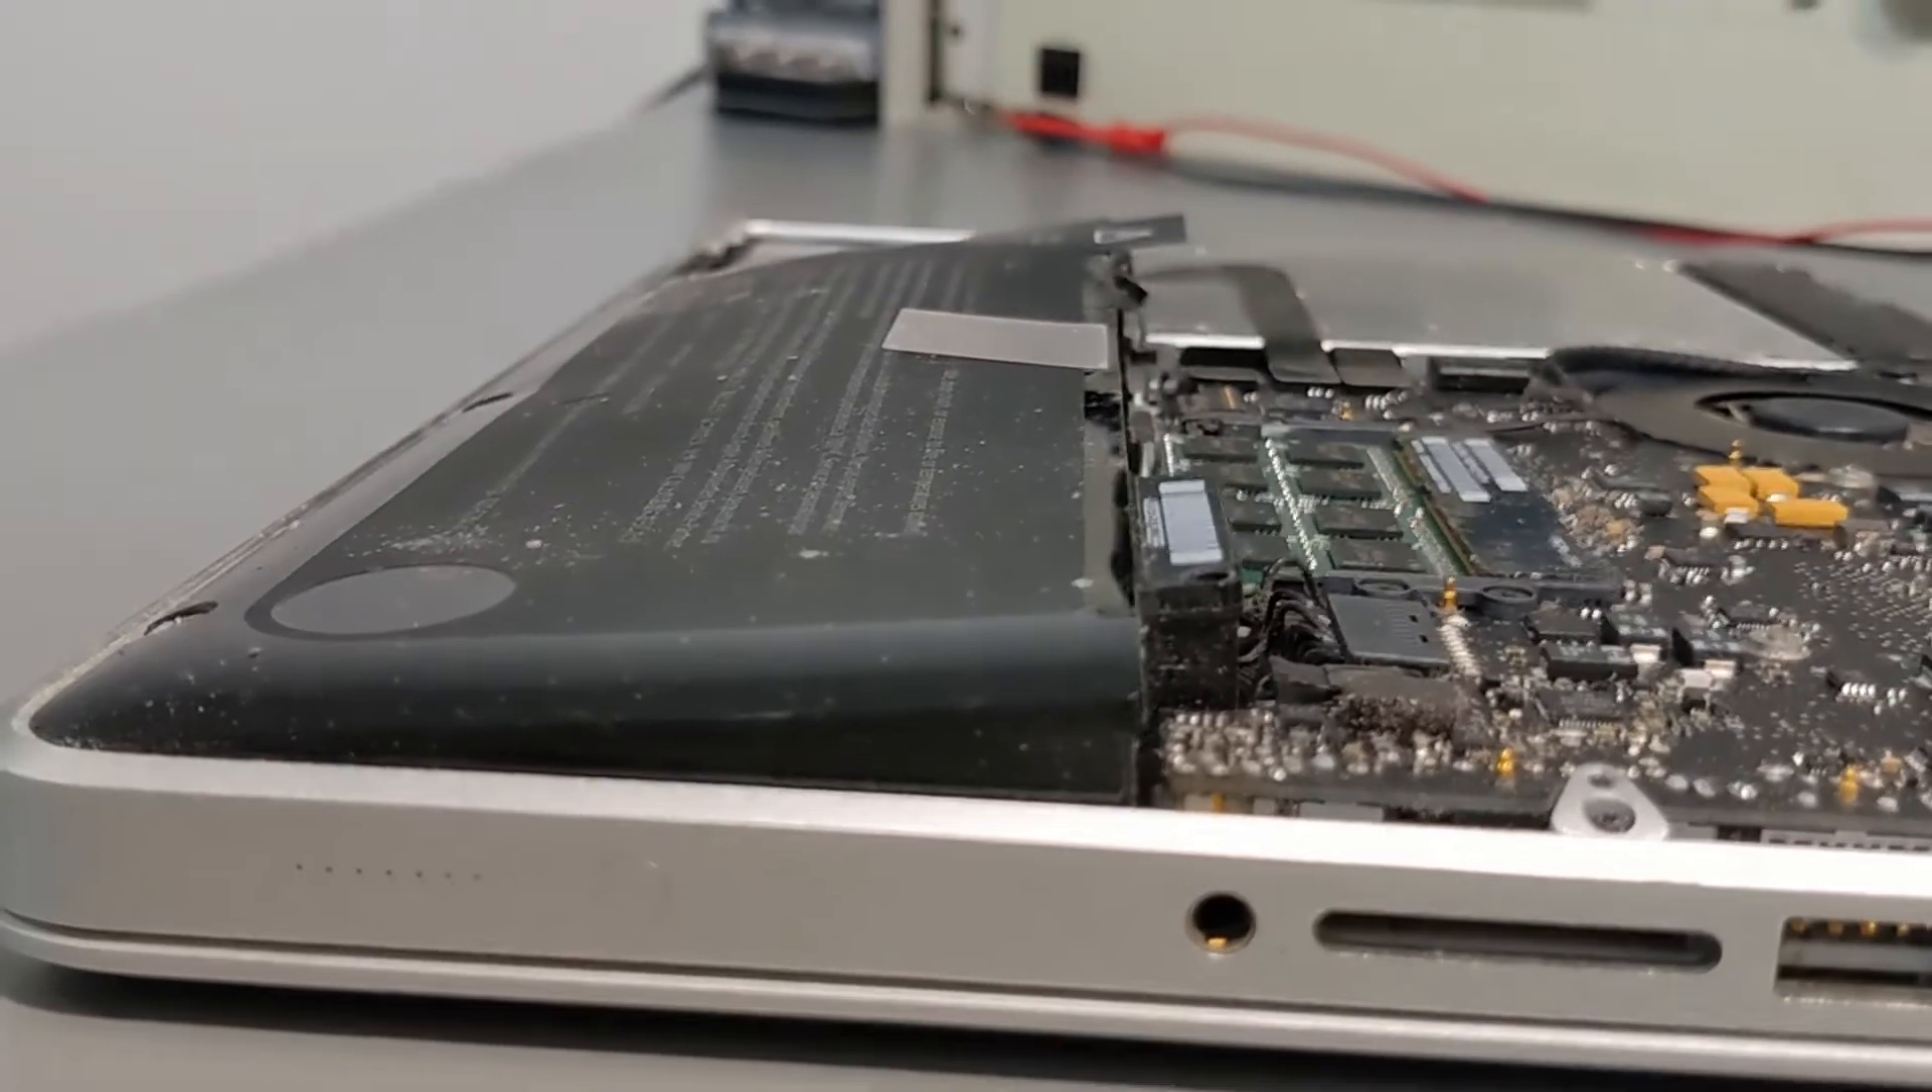This battery is definitely sticking out here.